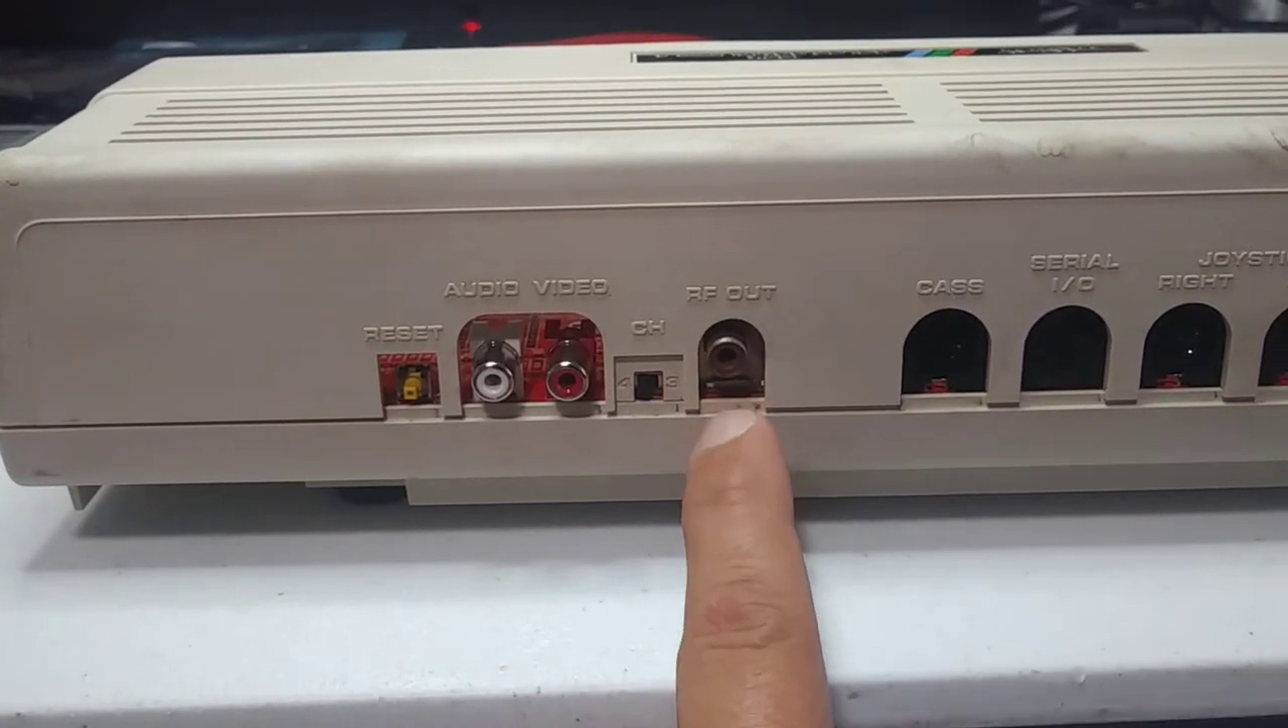You can see that the reset switch lines up nicely. Audio out, video out lines up nicely. Channel select switch lines up nicely. RF out, lines up good enough.